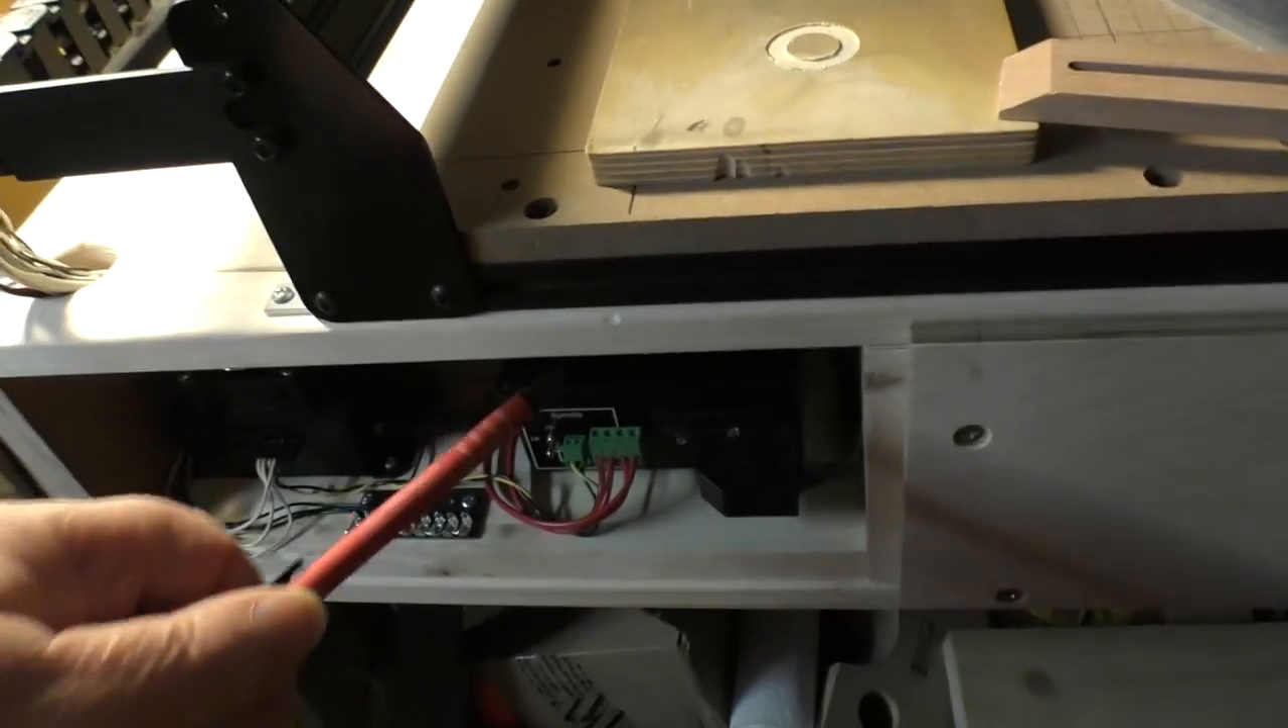I still need to put a front panel on here to keep the crud out.